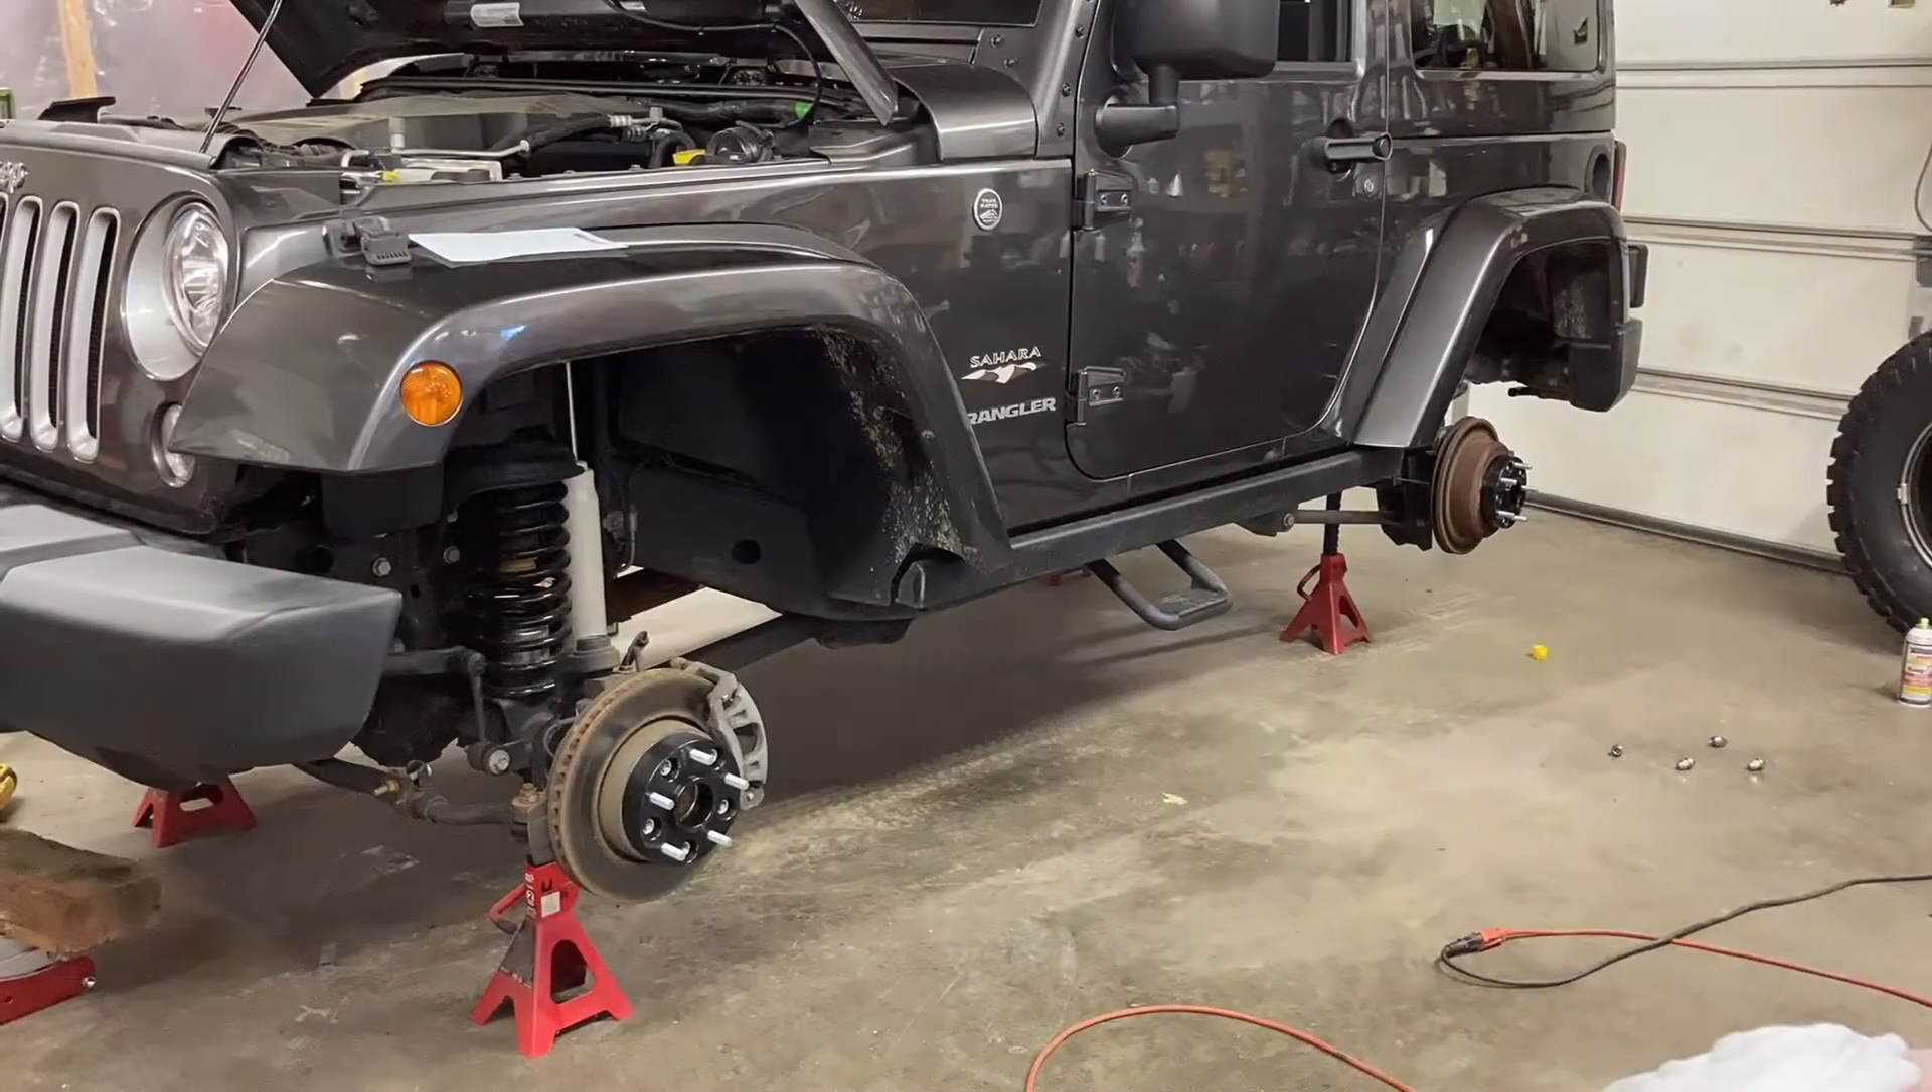Finally the last step. All I've got to do is get these tires on here.